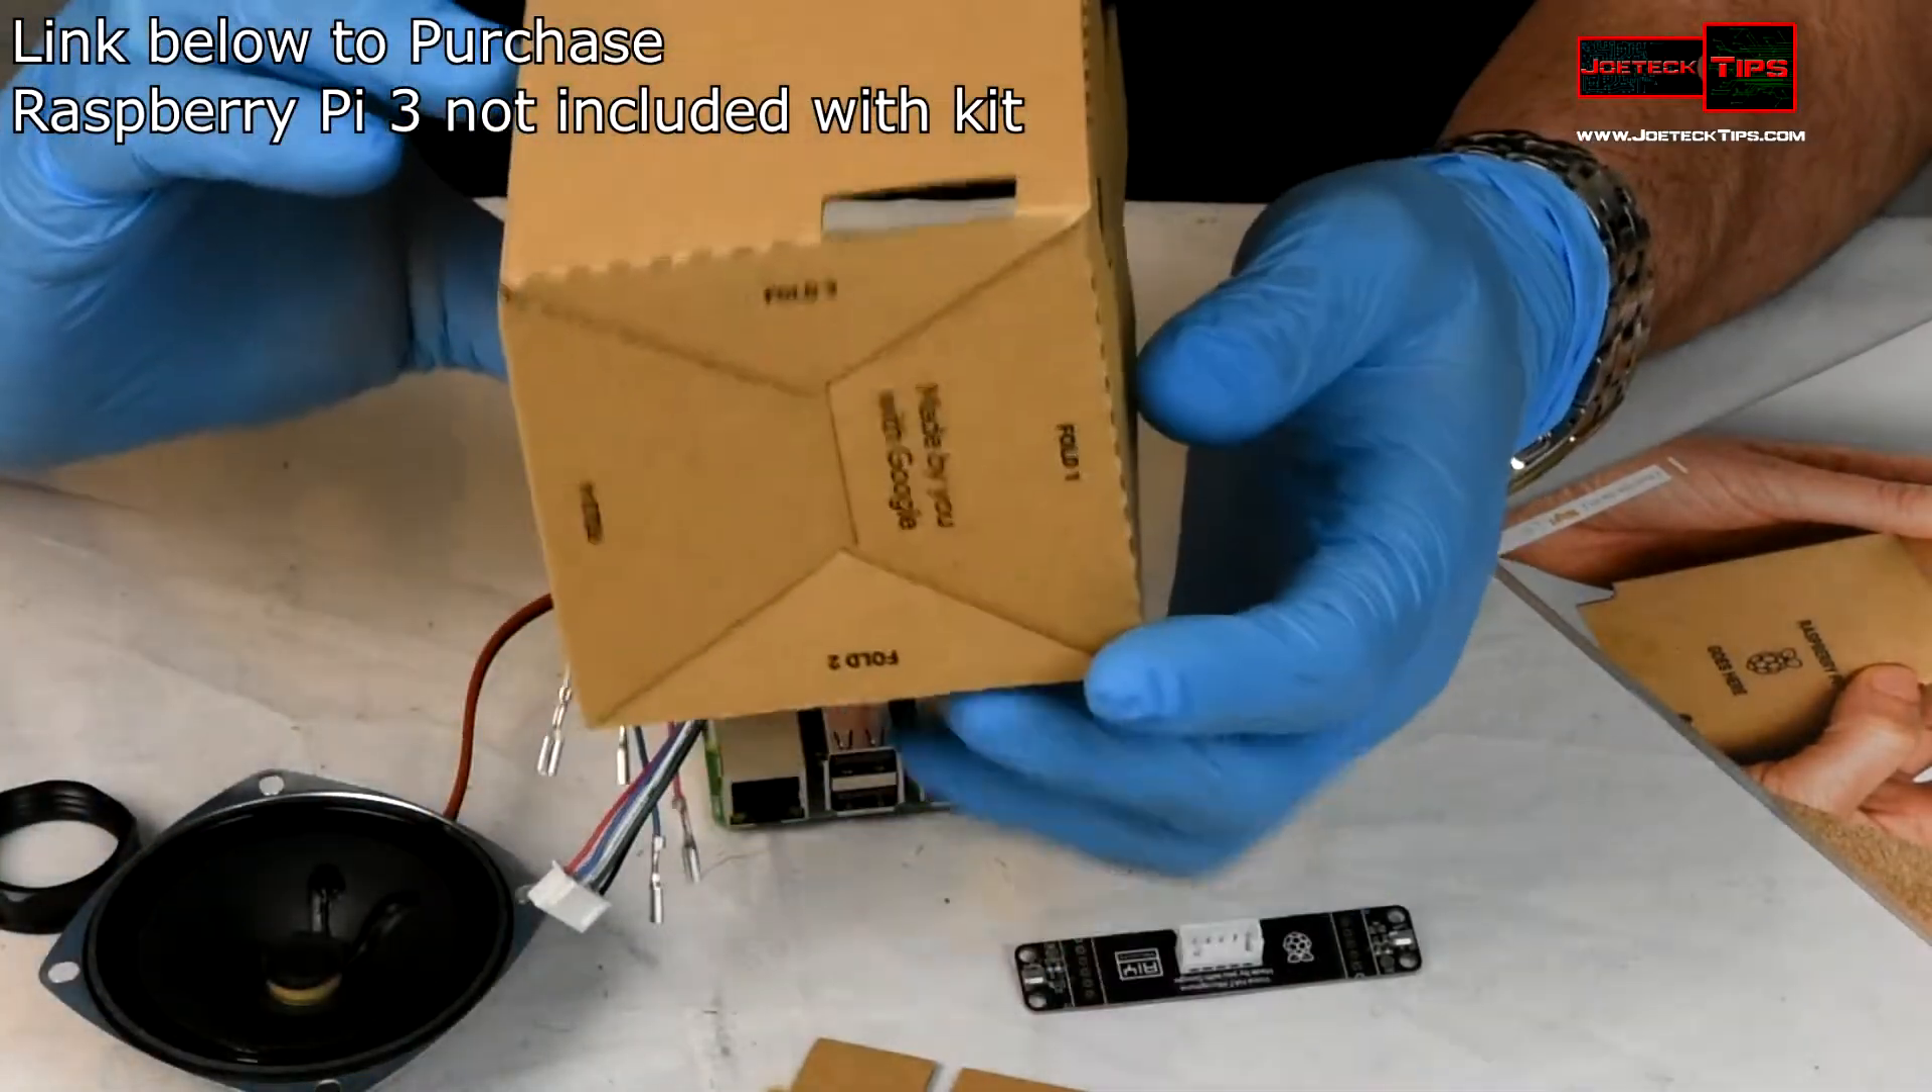We've already assembled the box partially.